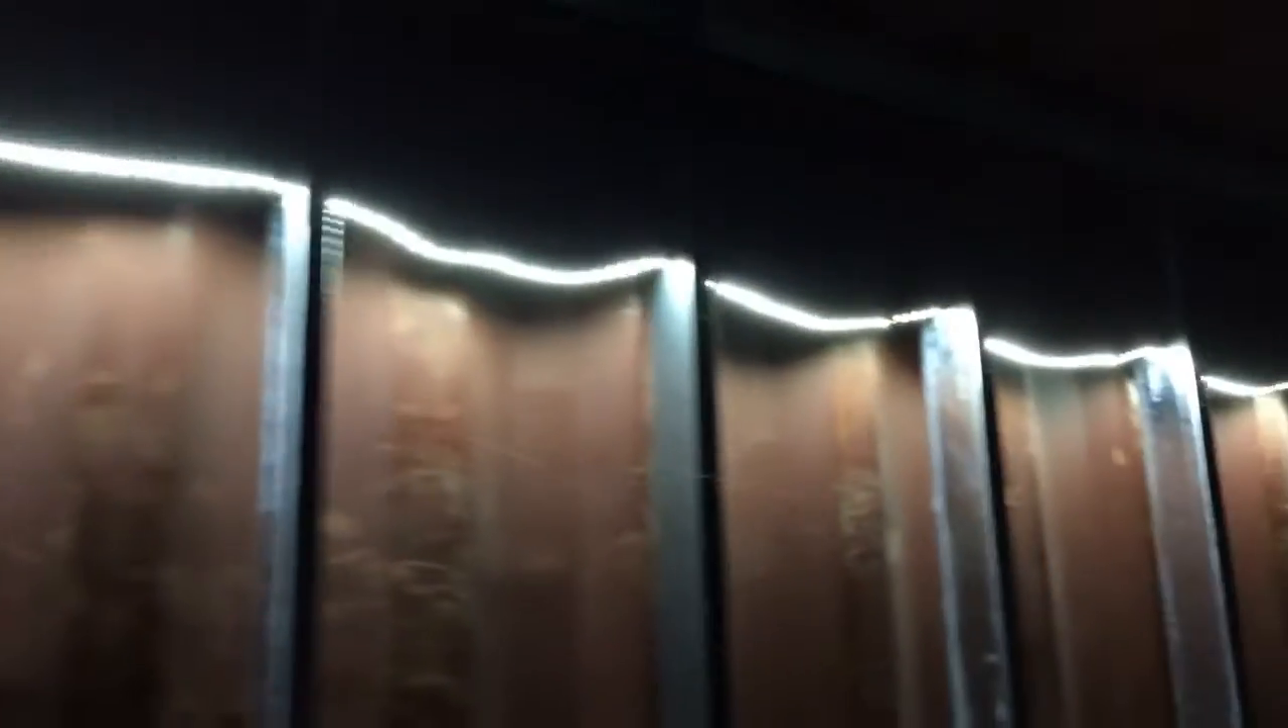This is the LEDs we just have them temporarily going through the holes and the studs.